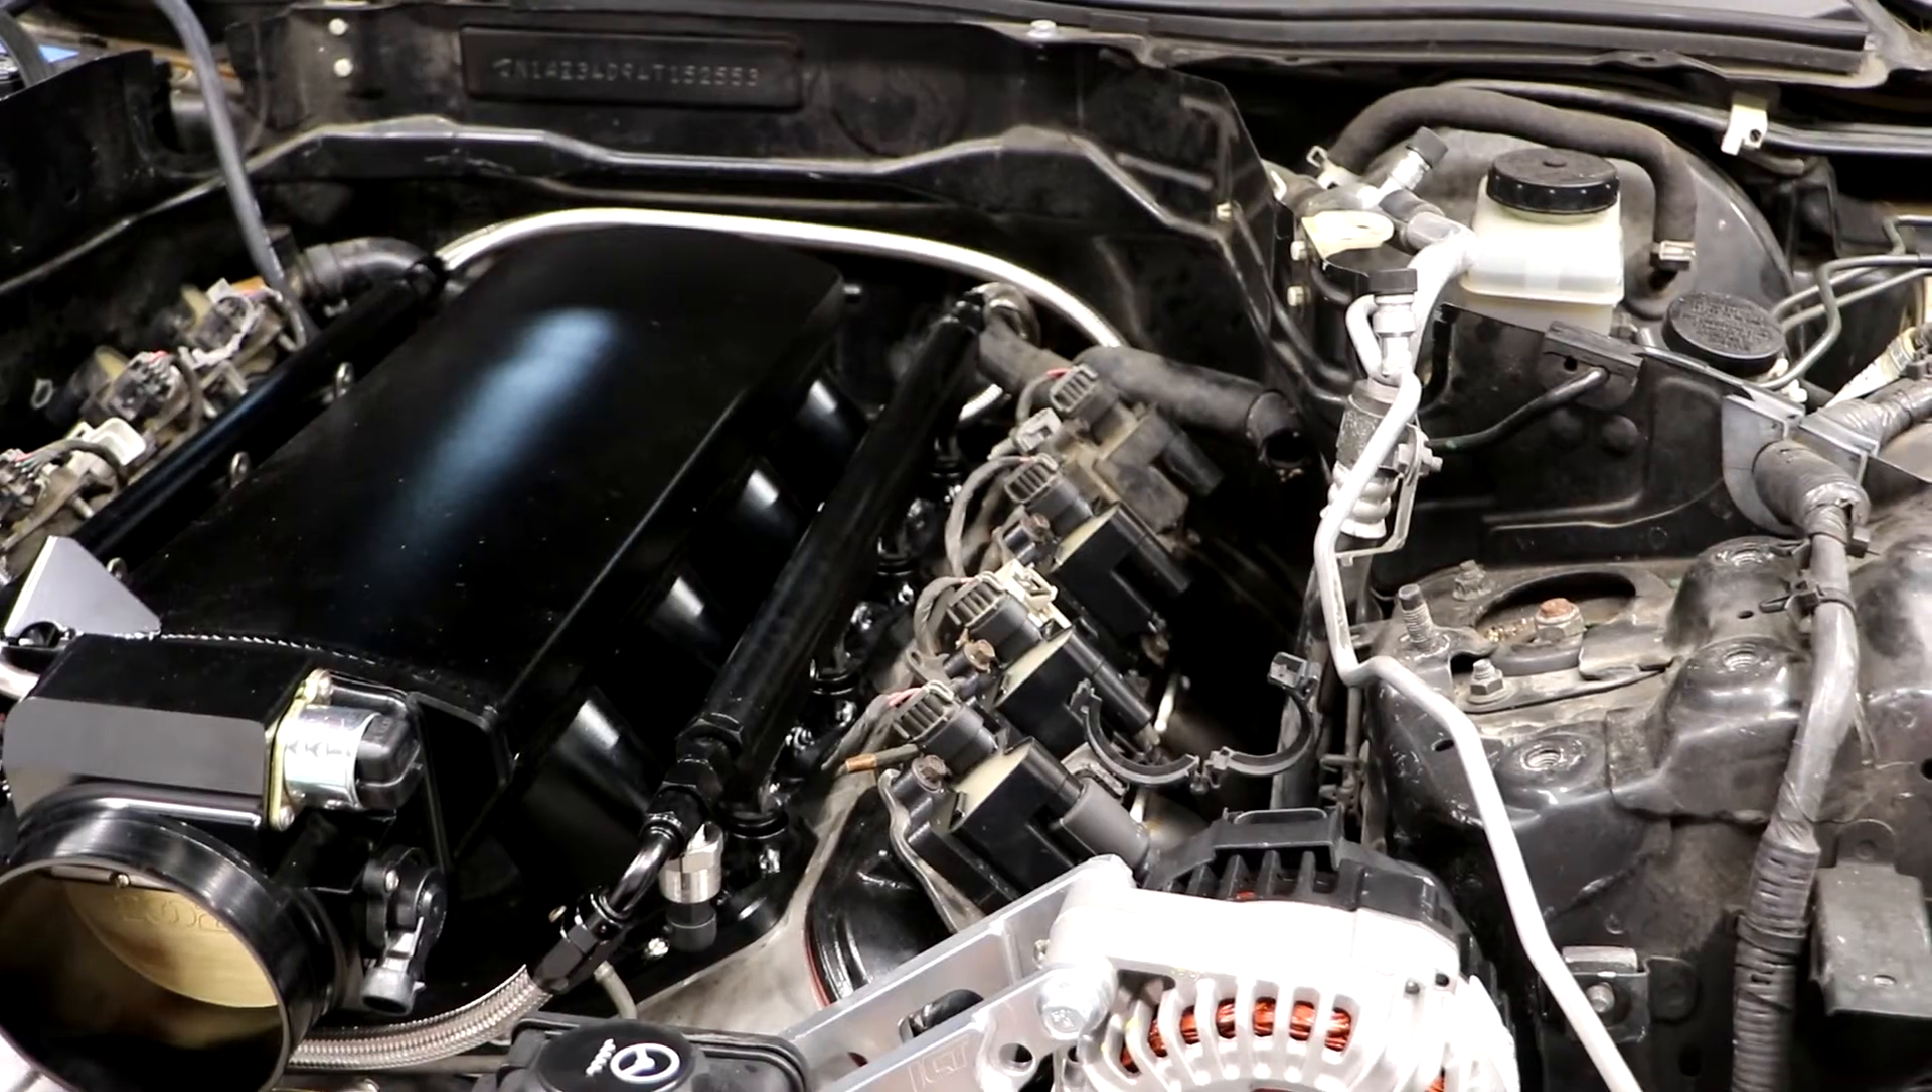Now you can see I got the coil packs mounted to the valve cover.